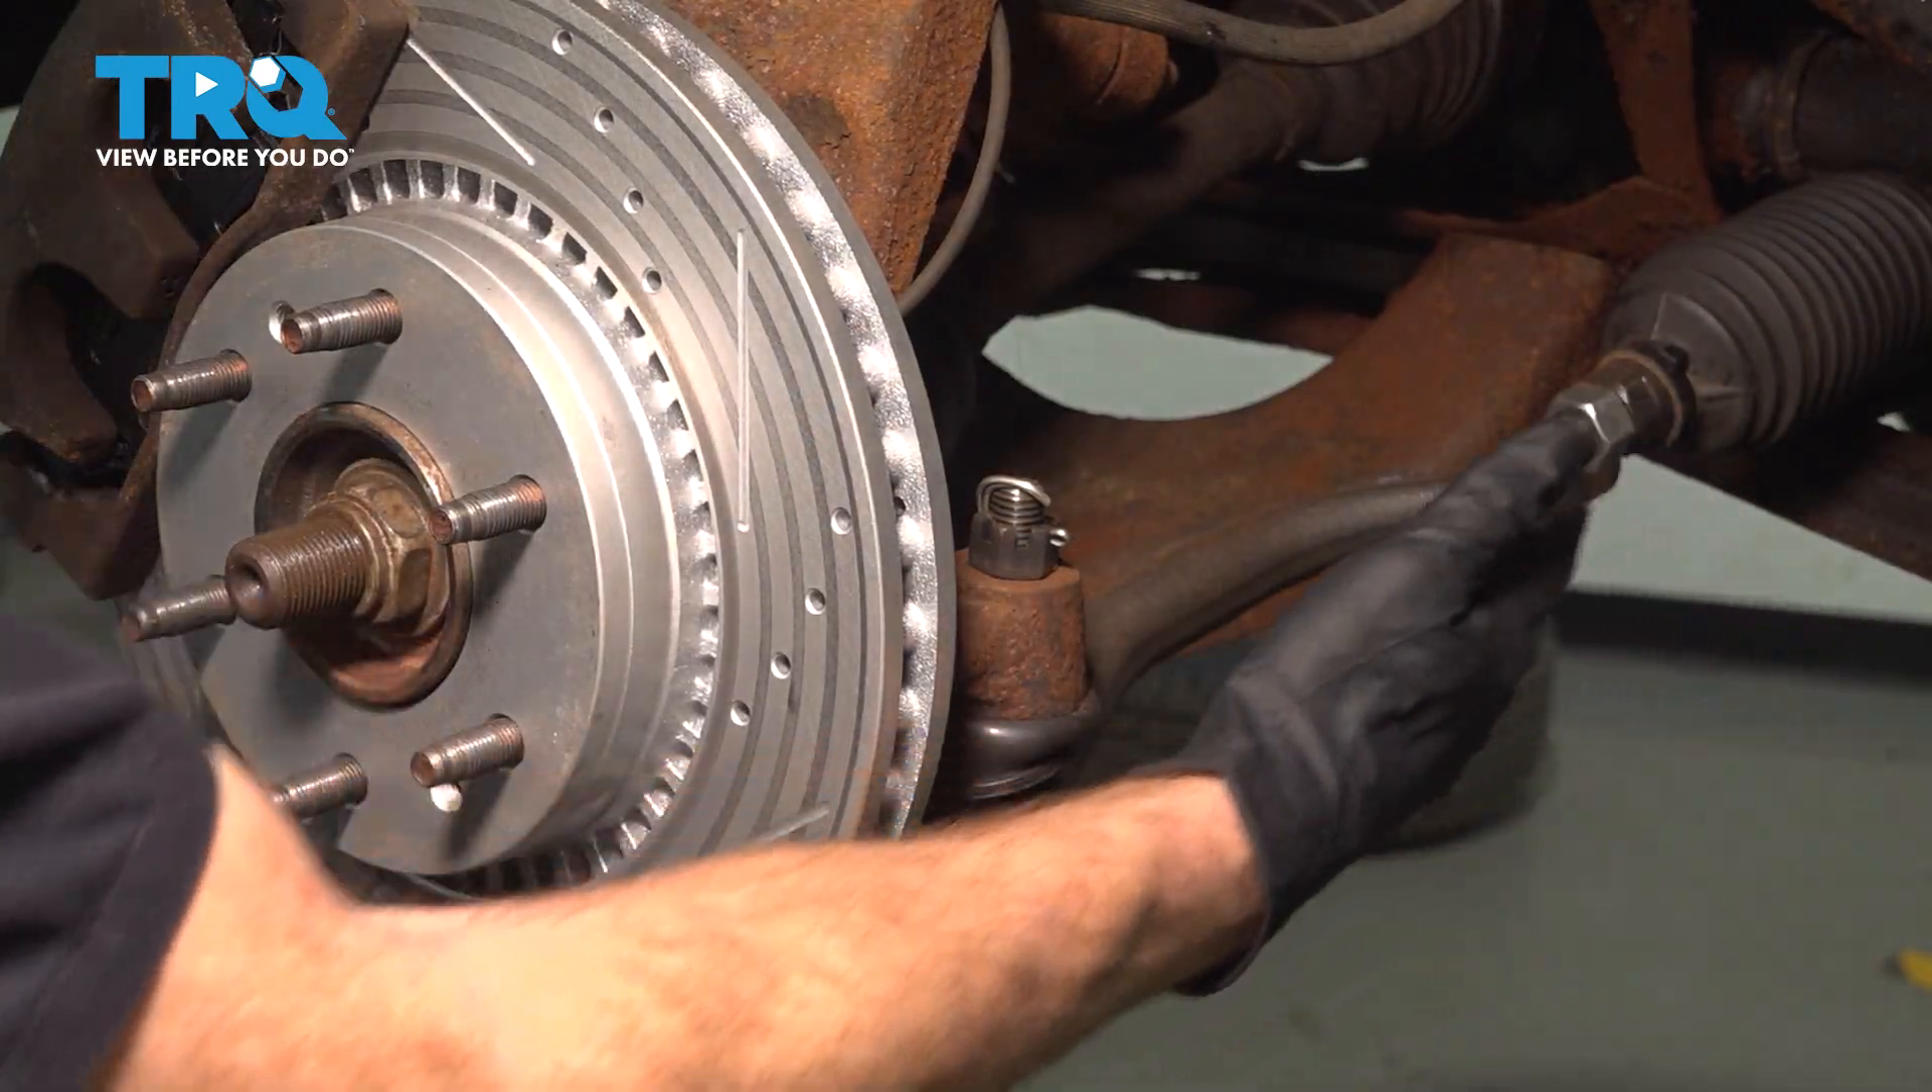Now that we have the wheel out of the way, let's have a look at our outer tie rod end.